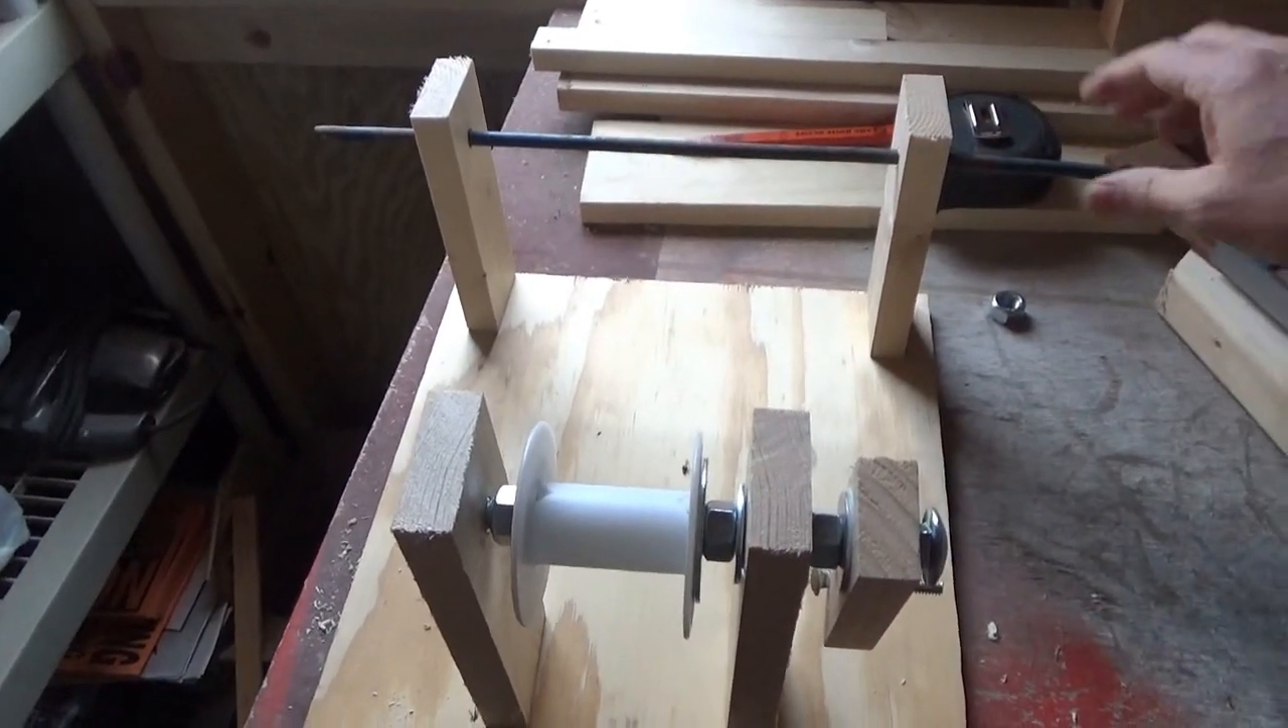But, you can see I just put two stand-ups here with holes in it, and a rod goes through.